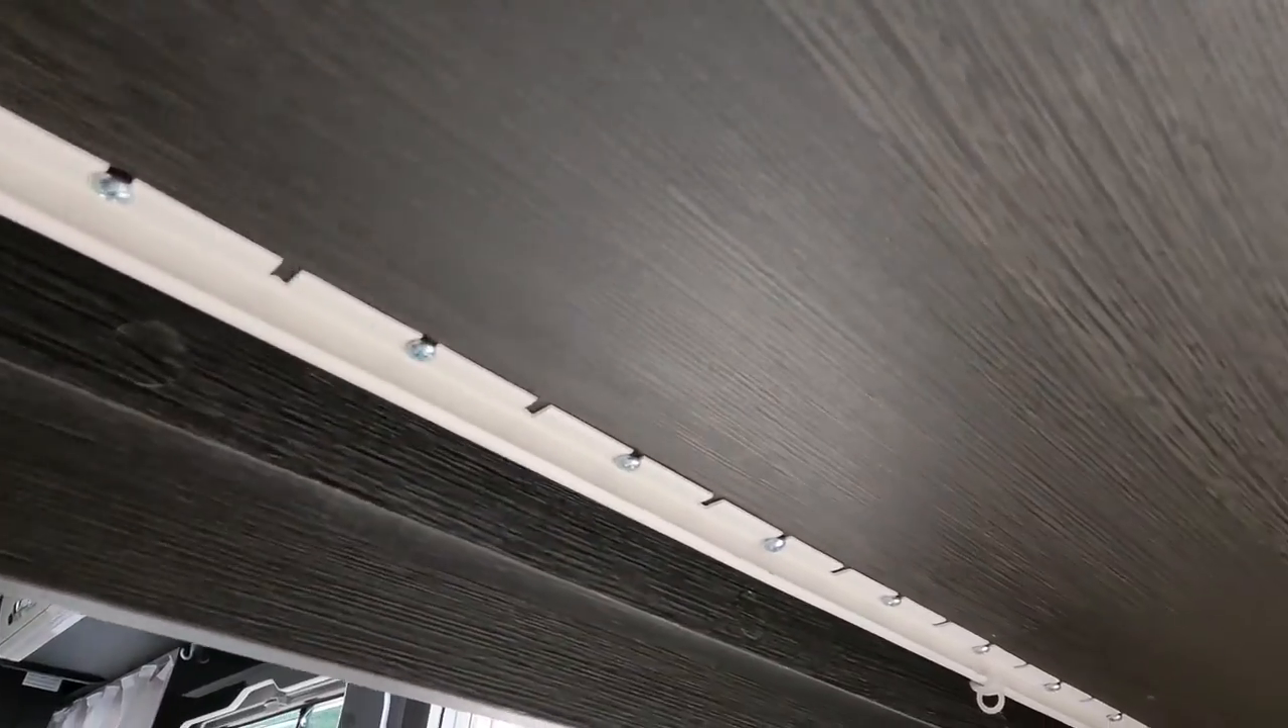Donc là vous pouvez voir que mon rail est posé tout simplement.